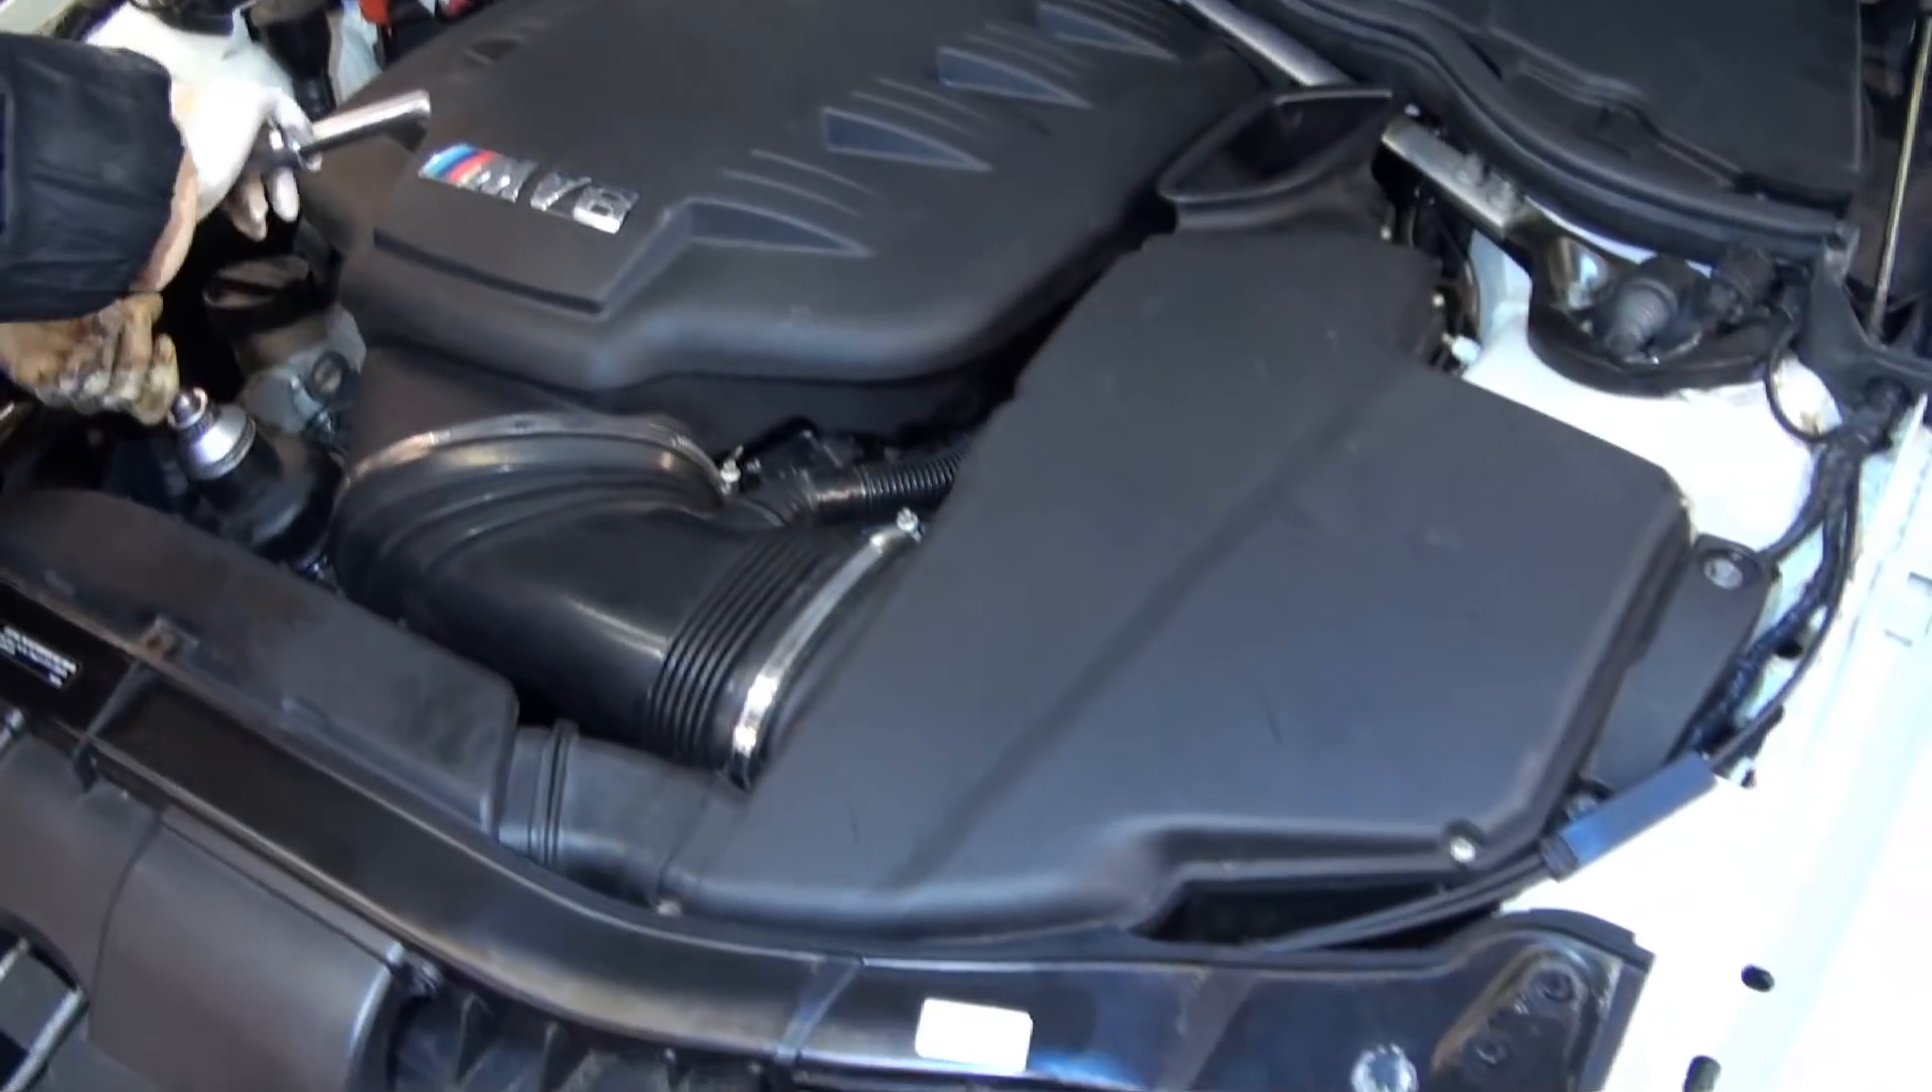Der Luftfilterkasten ist auch schon drin.